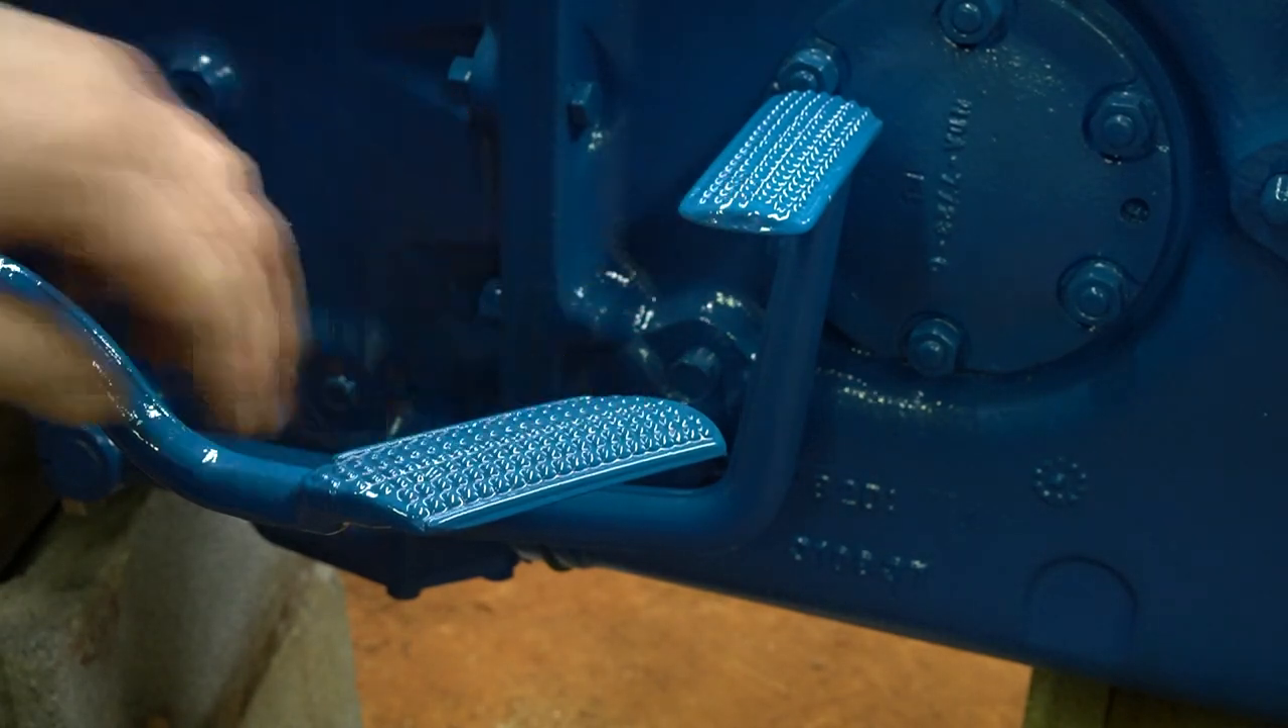See, now we can see that our pedal heights are way different.